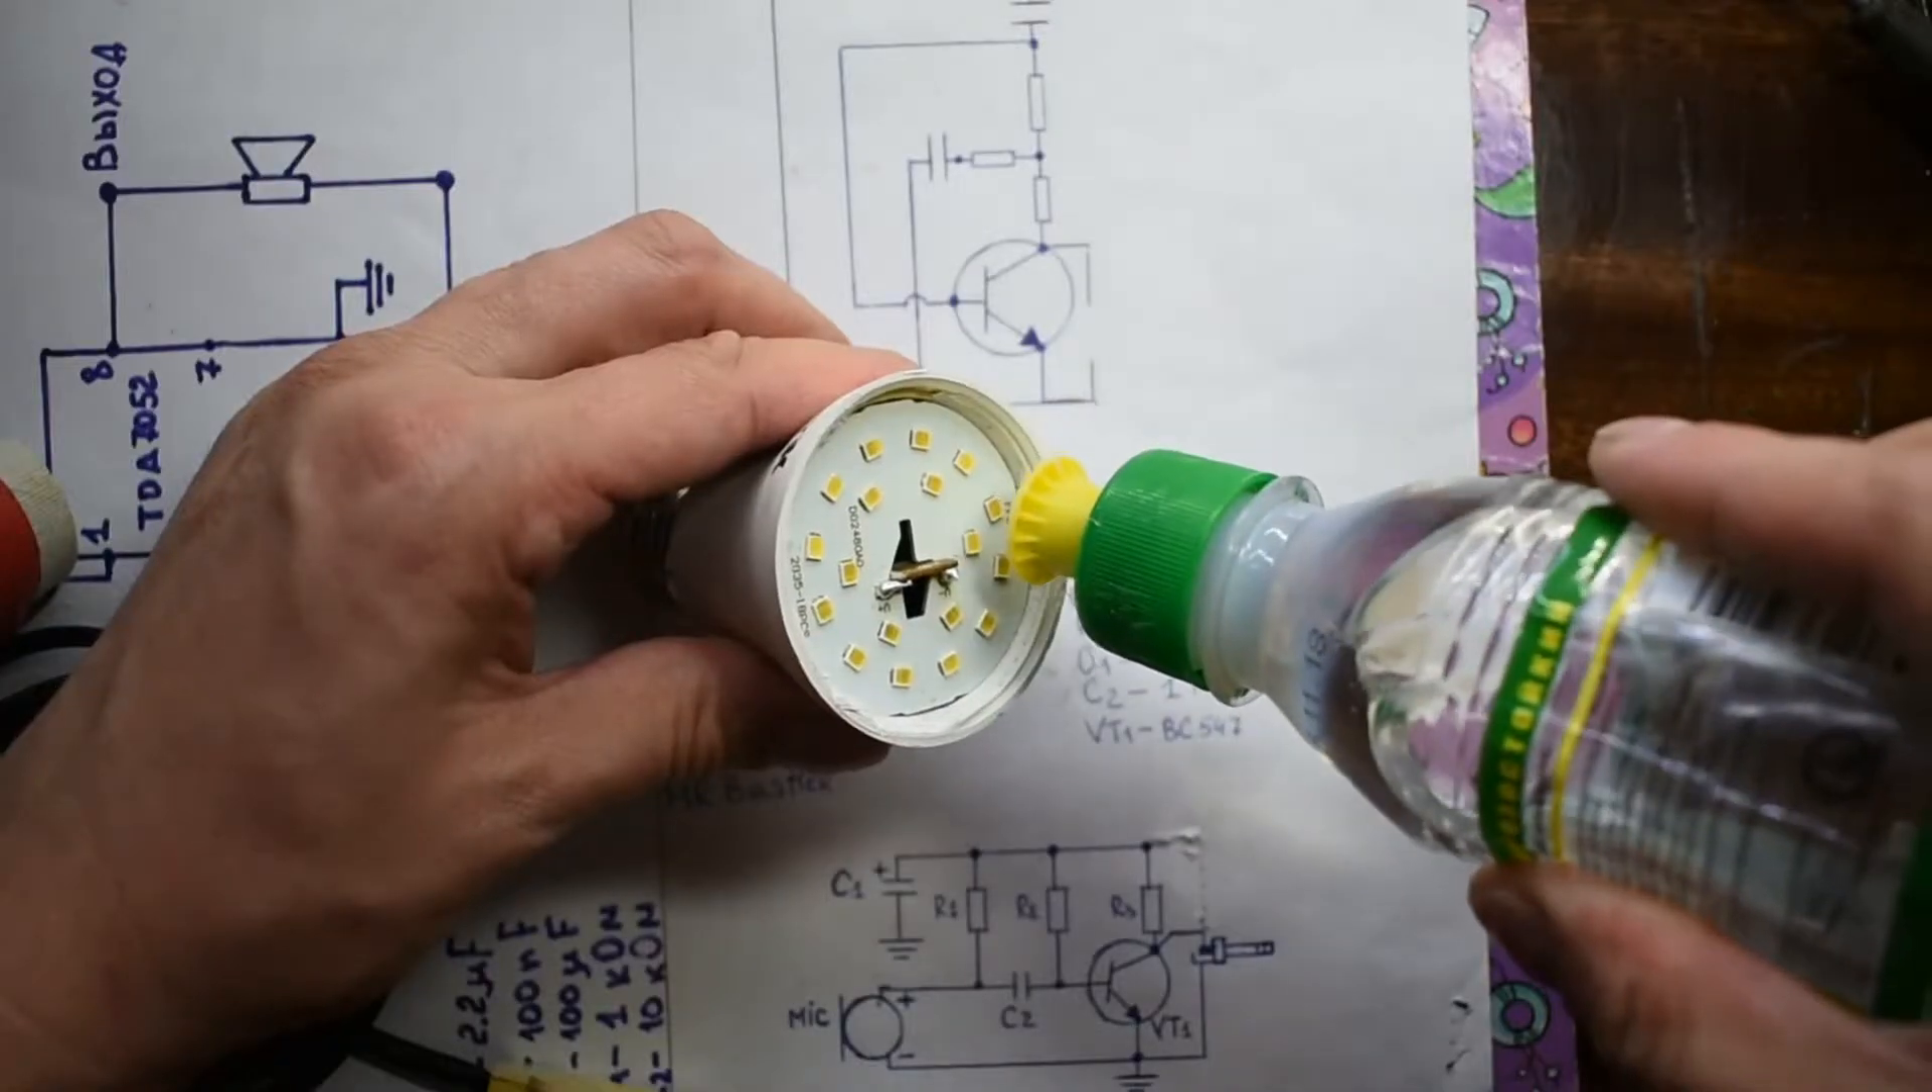Лампа прекрасно светит осталось сейчас вклеить колбу.